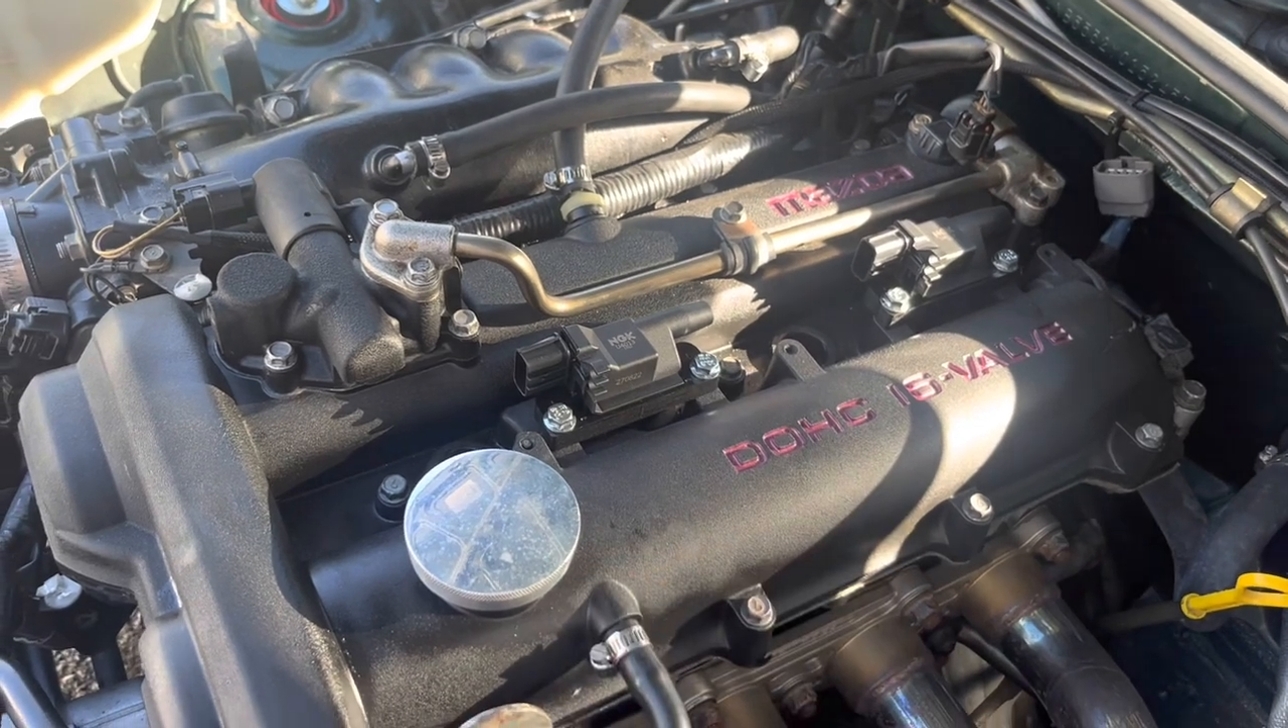All right, you can see I've got the coils mounted there now. I just wanted to make a note, the bolts you need are M6 by 1 by 16 mil.